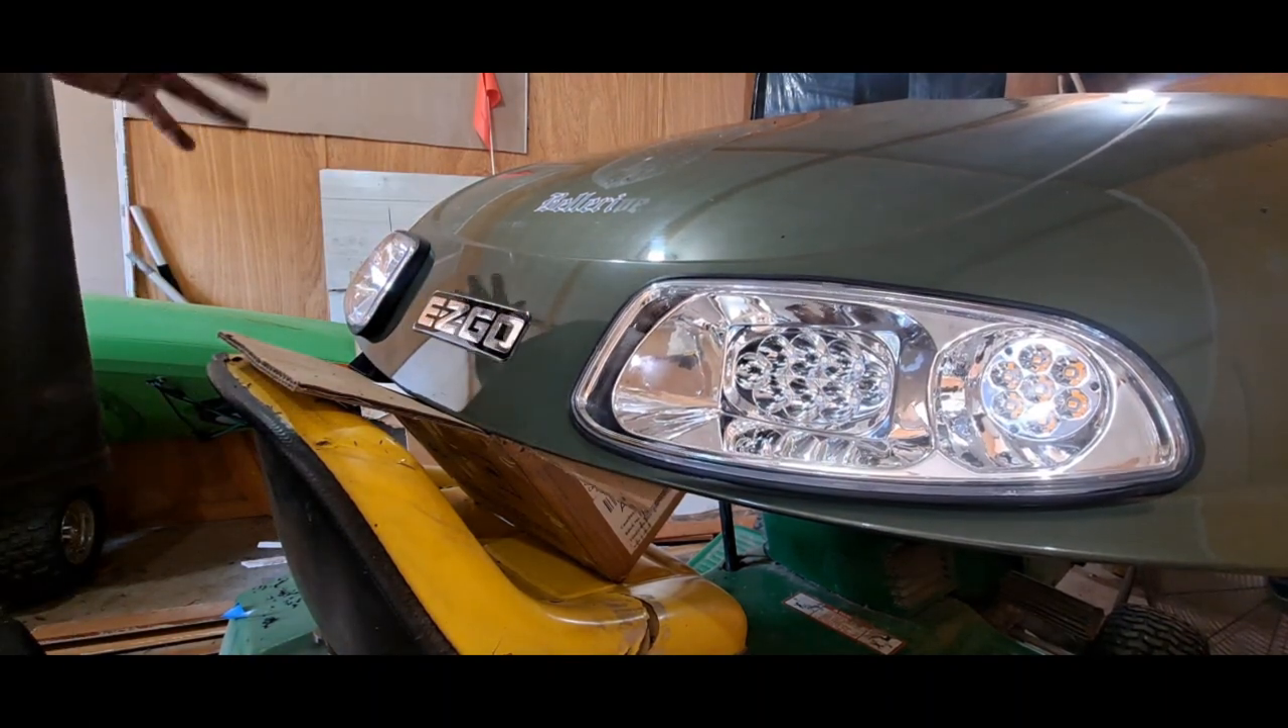Headlights cover quite a bit. It fits nice.